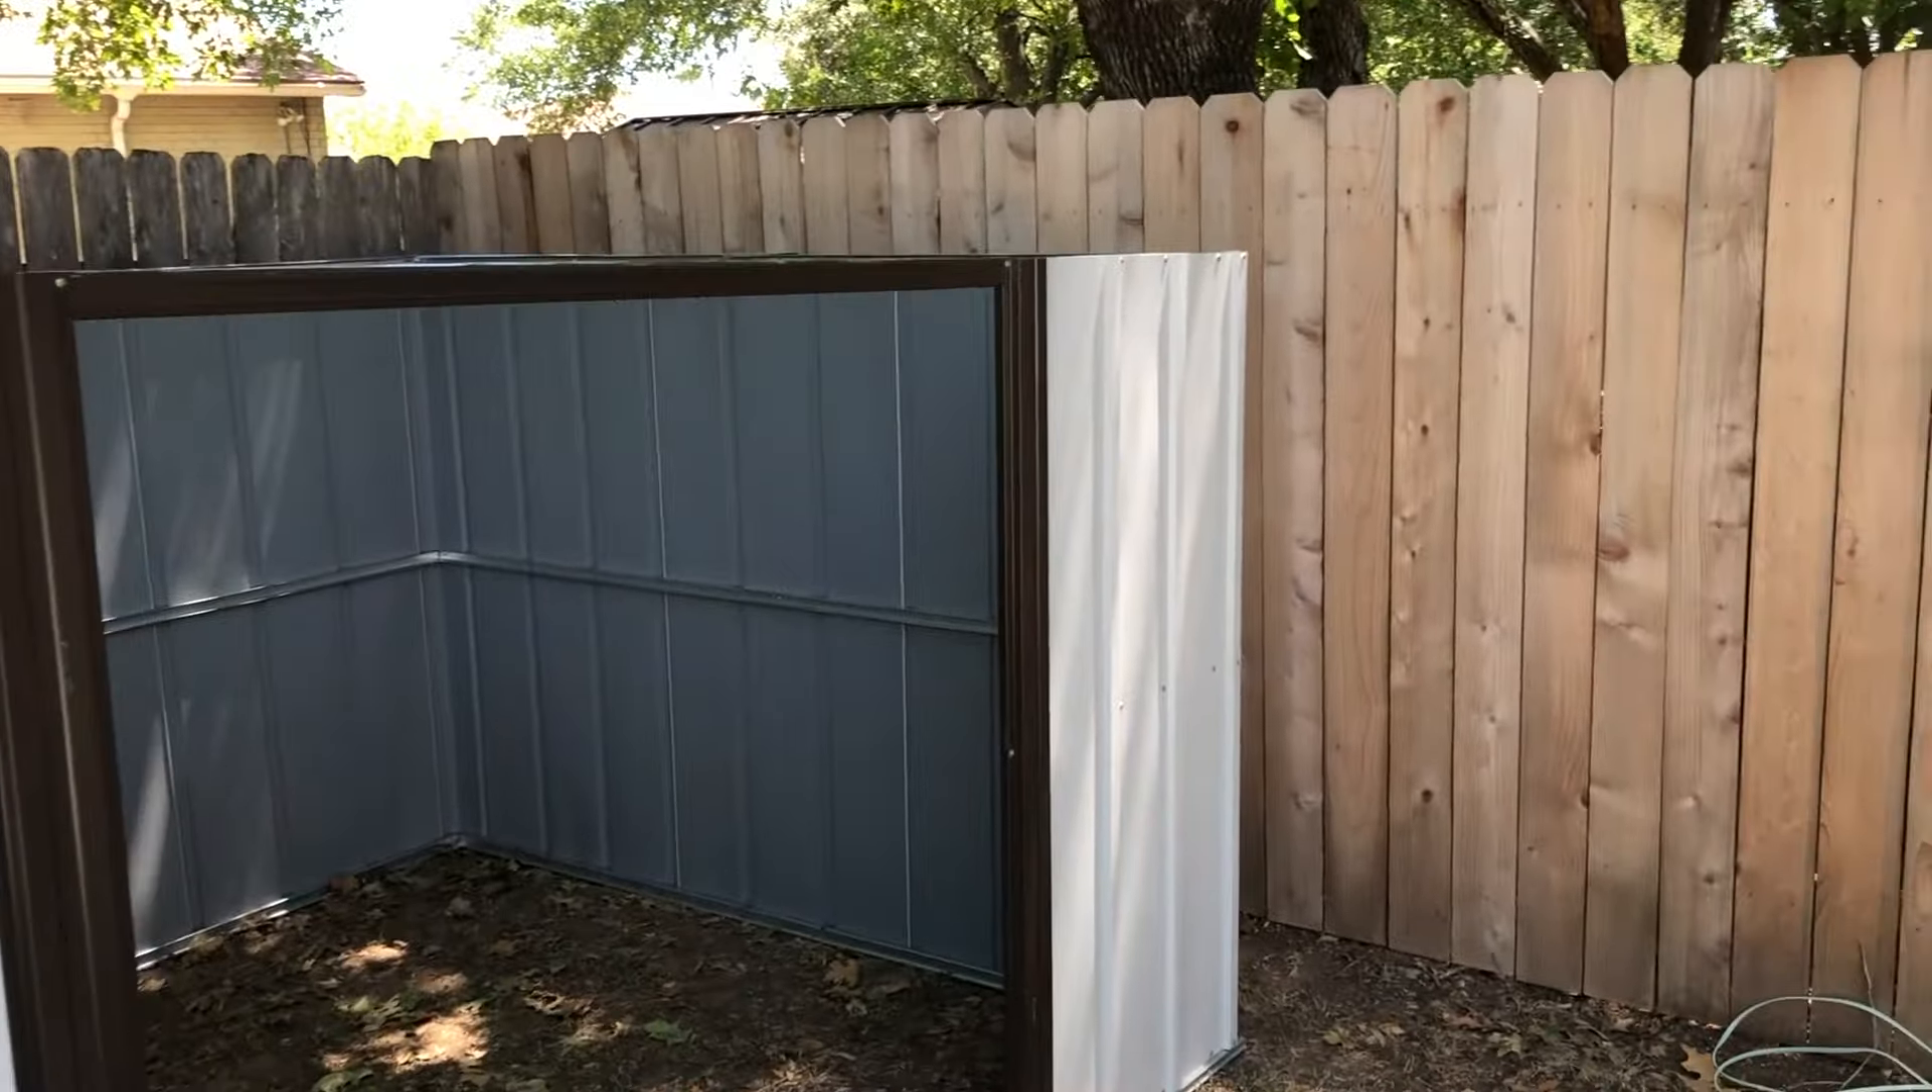All right guys, so we got the main structure in place. We got the panels up, the mainframe in place to attach to the panels or vice versa. So that's what it looks like.